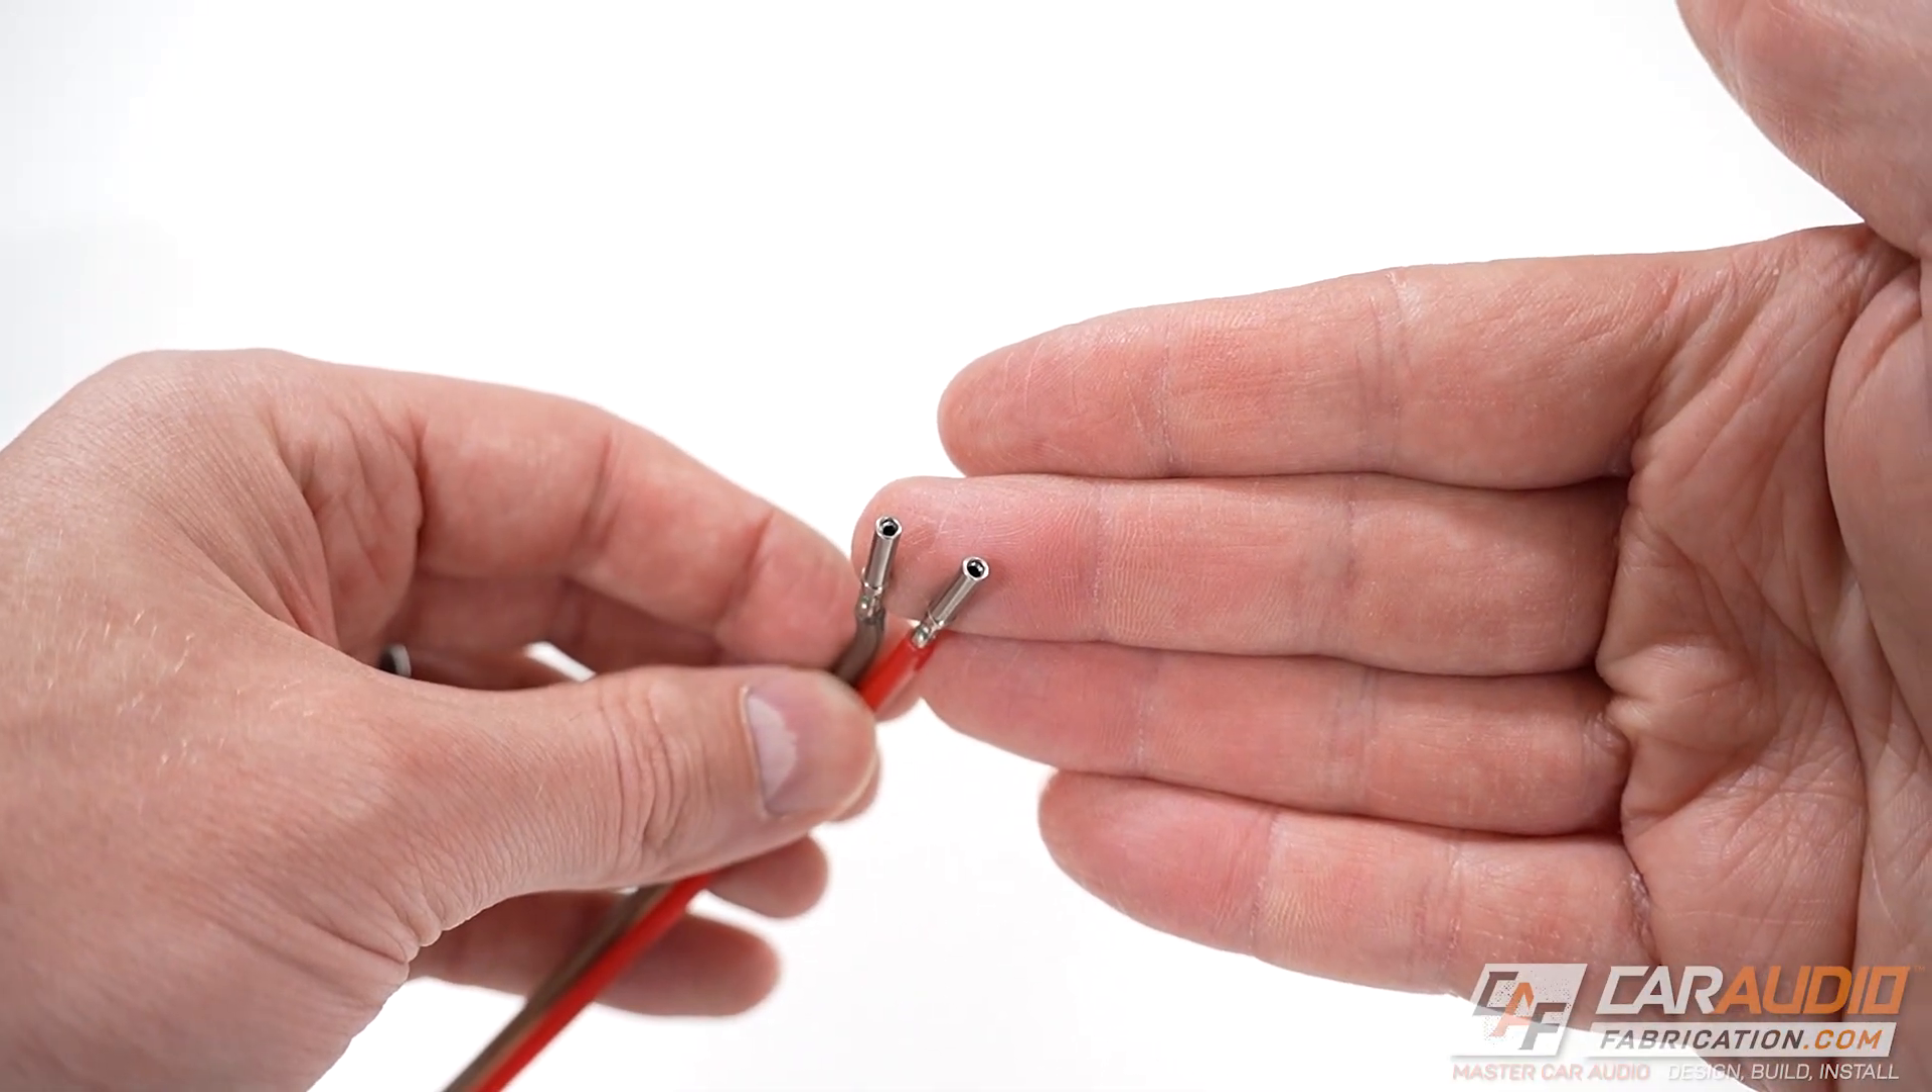Now notice, although we have a positive and a negative connection here, we've crimped the same barrel style to both connections here on this same wire.